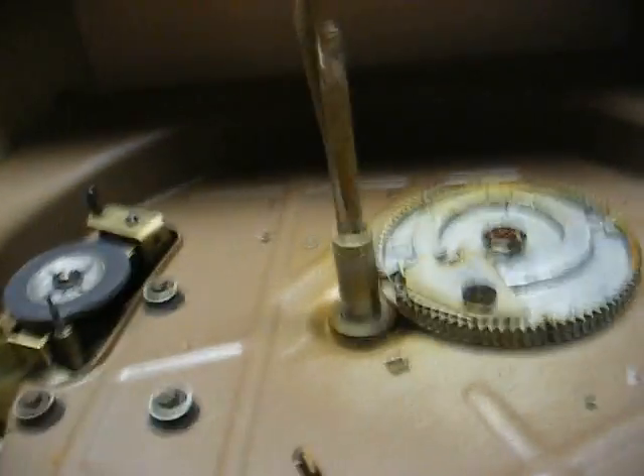All right, here we are with the platter removed.